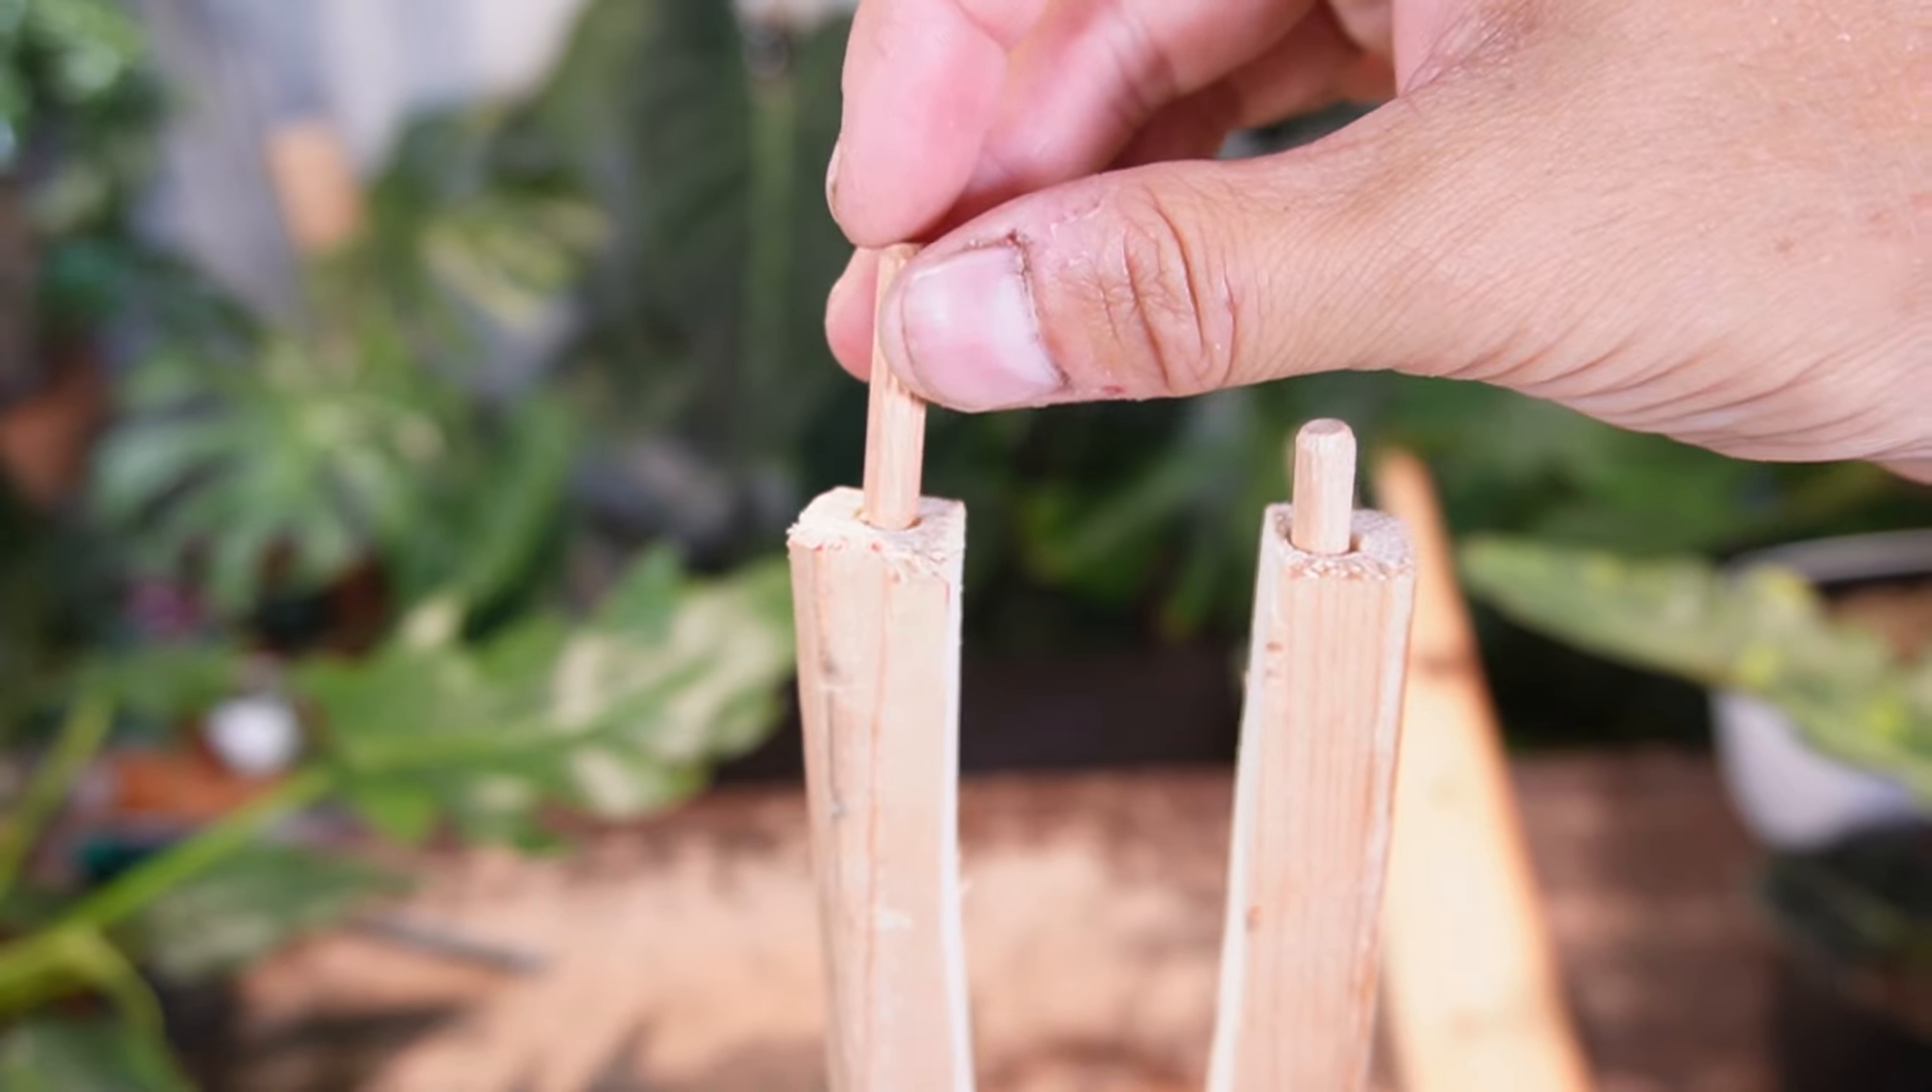I did drill some holes in the top so that these dowels fit in like that.